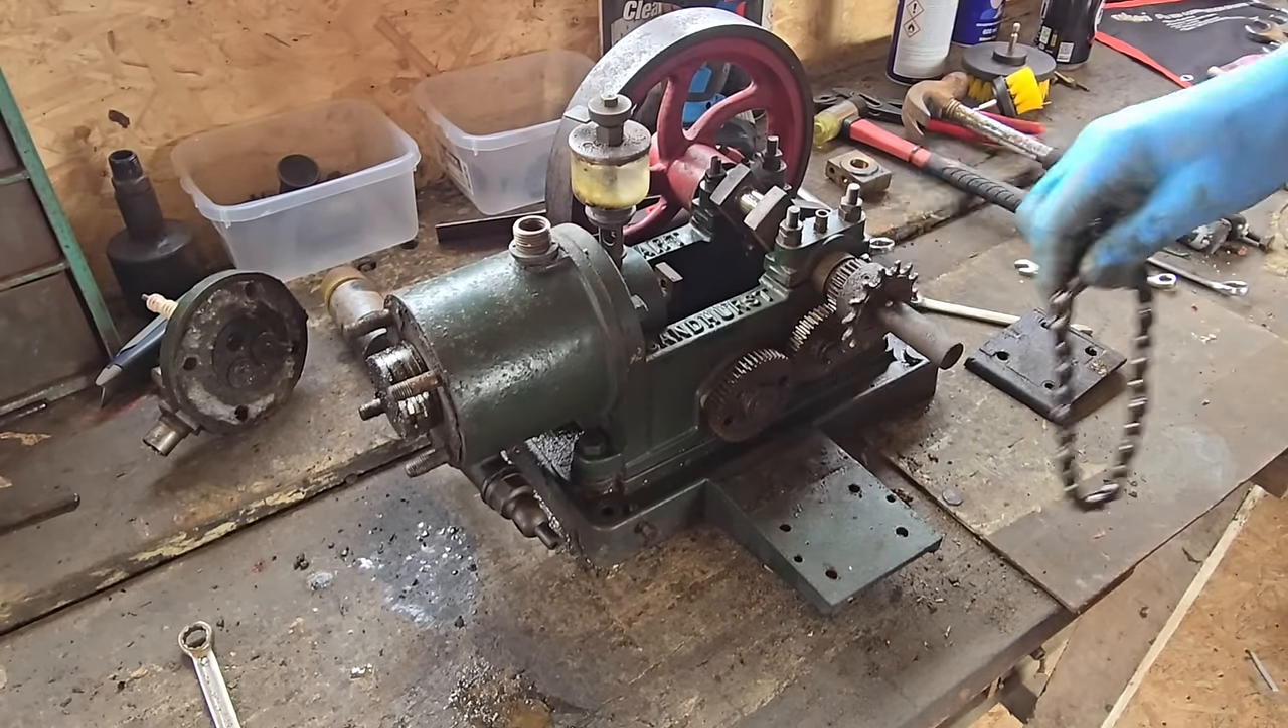That's the magneto out the way. That's the magneto chain off.